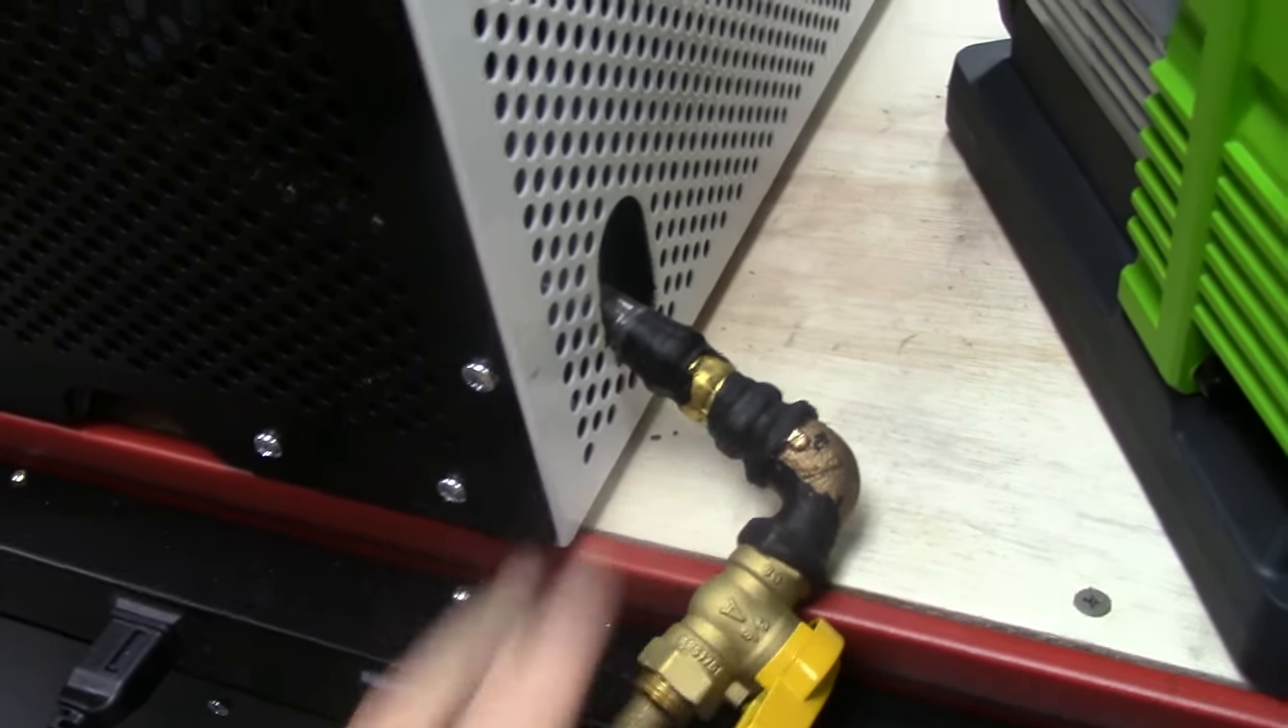You can see the liquid tape and that stretchy tape is put around here.